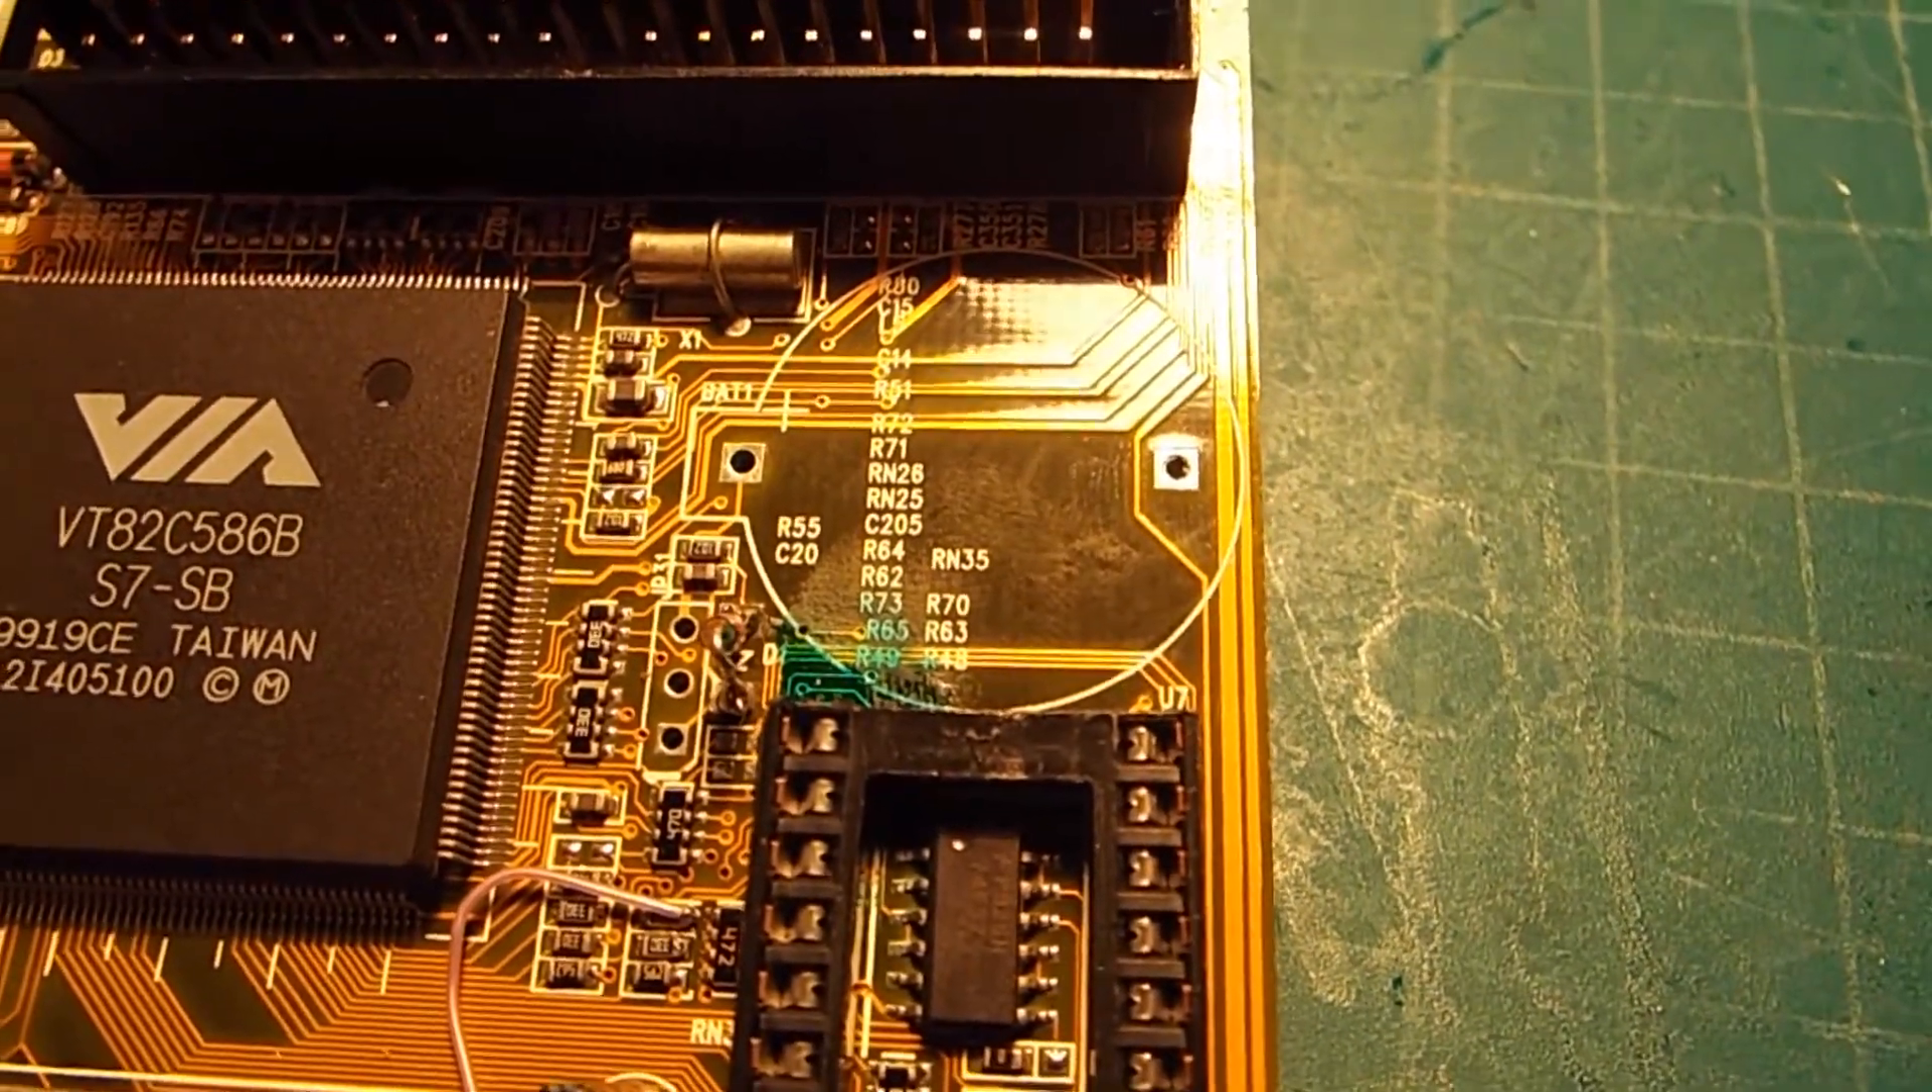So that's the repair is nearly done to the super socket seven and I just gotta get a battery holder and some header pins back in there so that won't take too long.